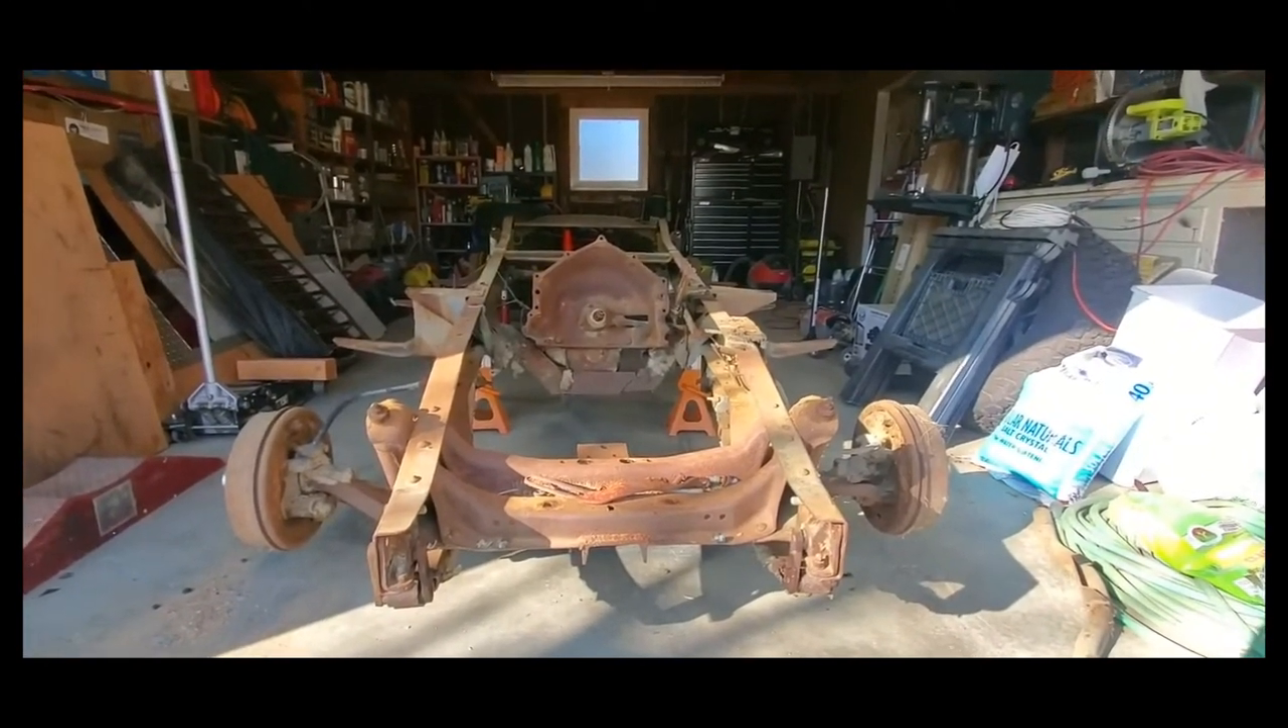As you can see, the 1953 has been completely disassembled down to the frame.